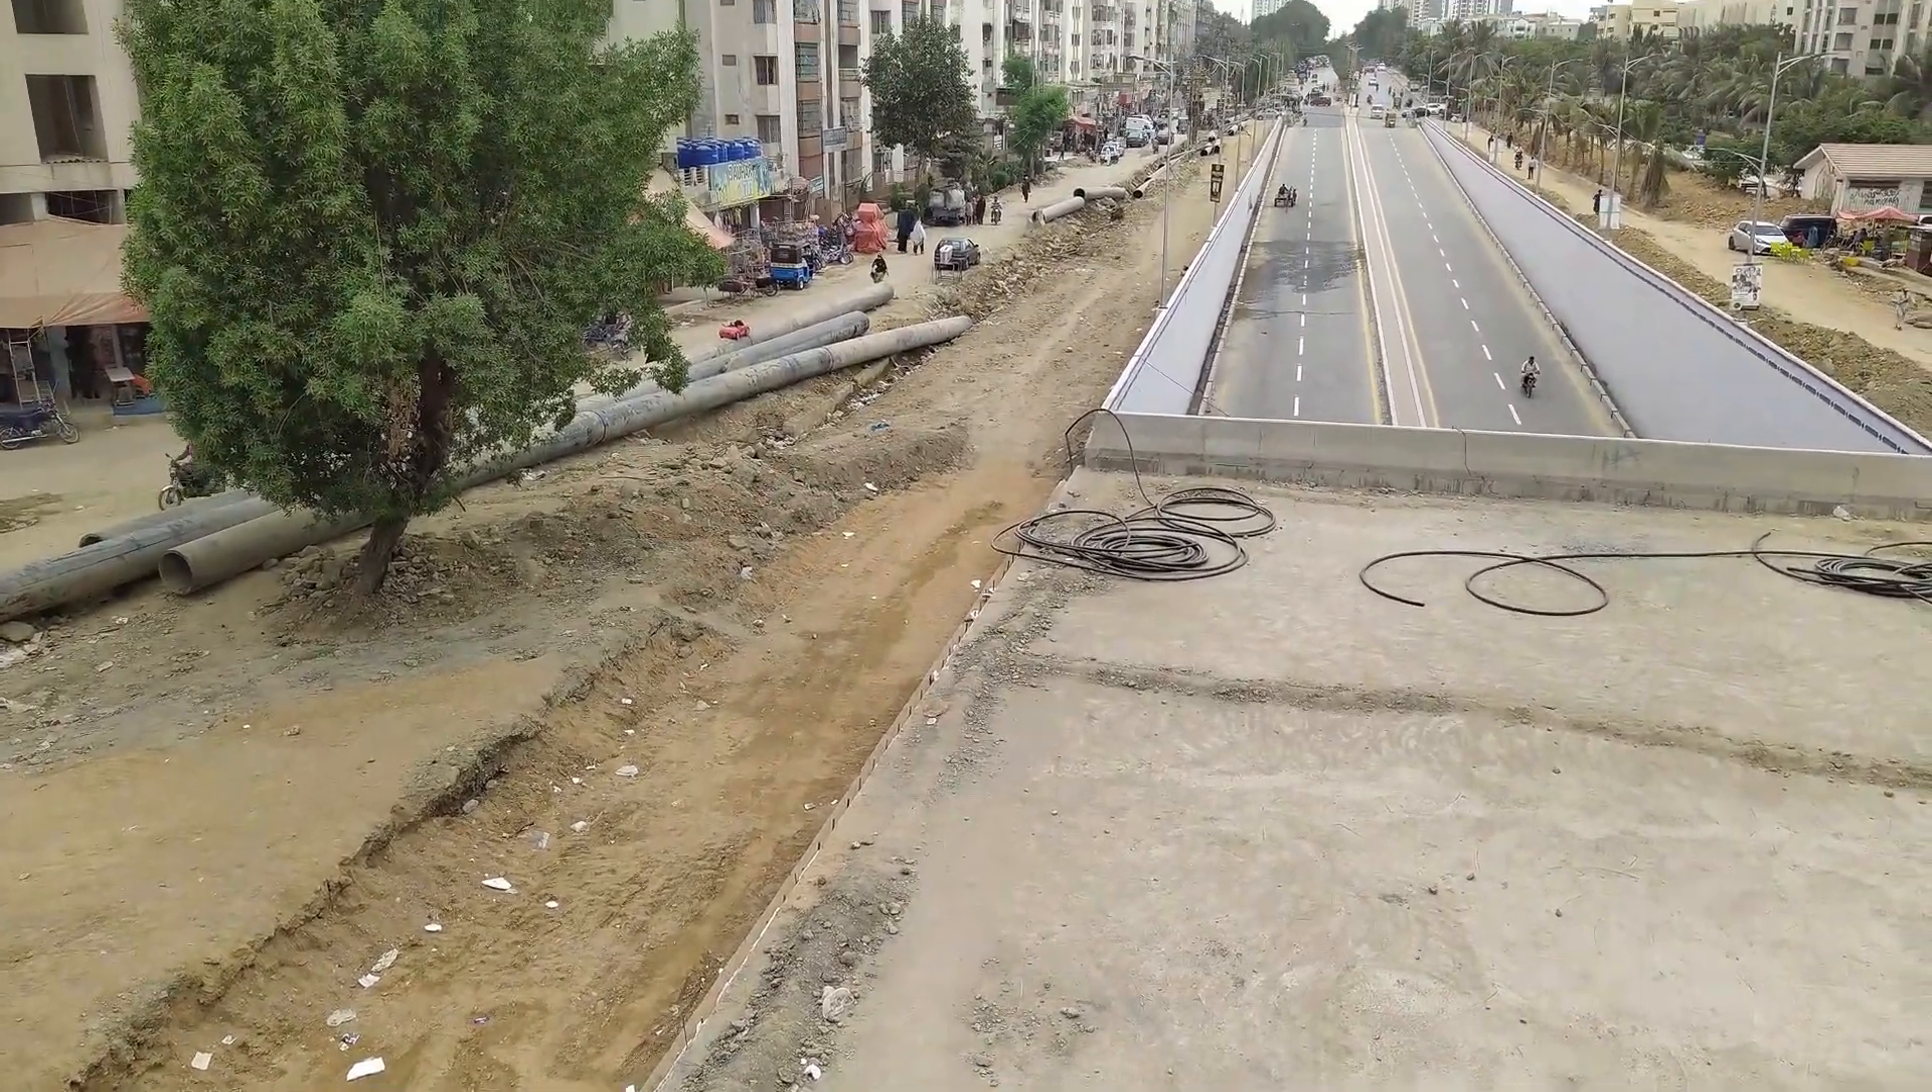یہ ٹرافک کے لئے ابھی کلیر نہیں ہے پانی کی لائنیں یہاں رکھی ہوئی ہیں کیونکہ ابھی تک ڈالی نہیں گئی ہے۔